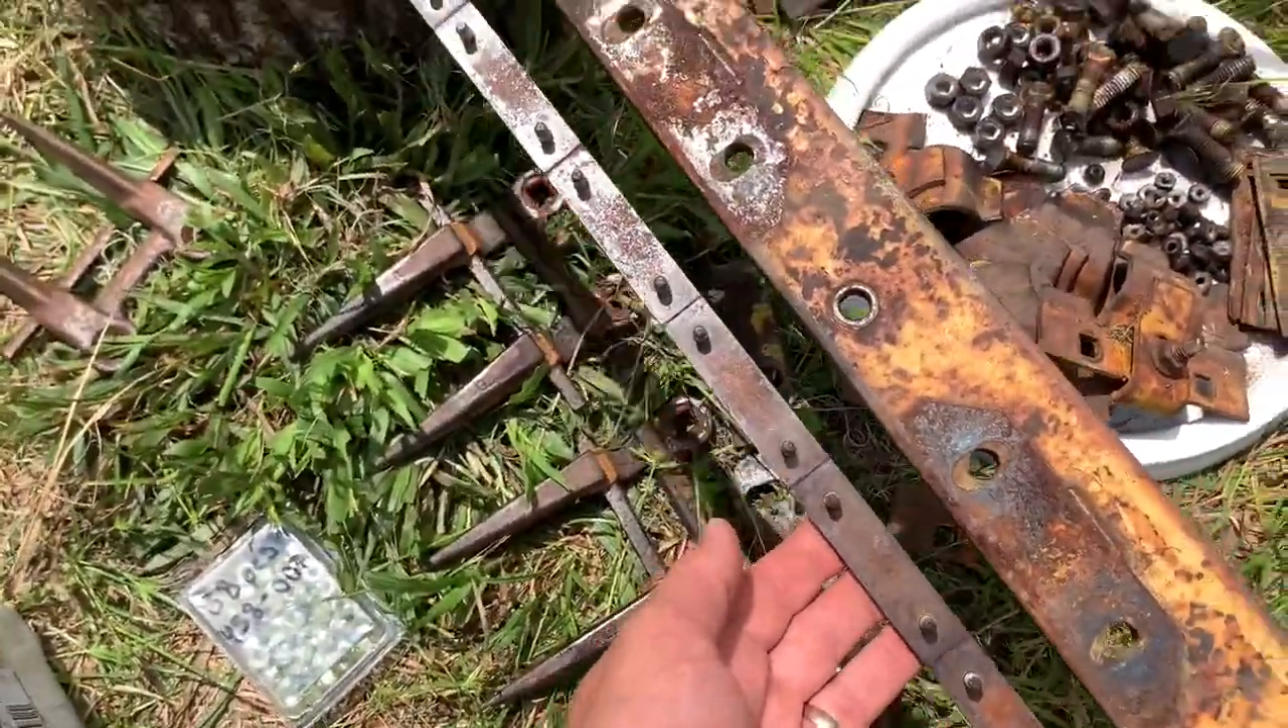Well this is what it looks like once you get all the blades off it's just this little bar here and the main bar support bar.